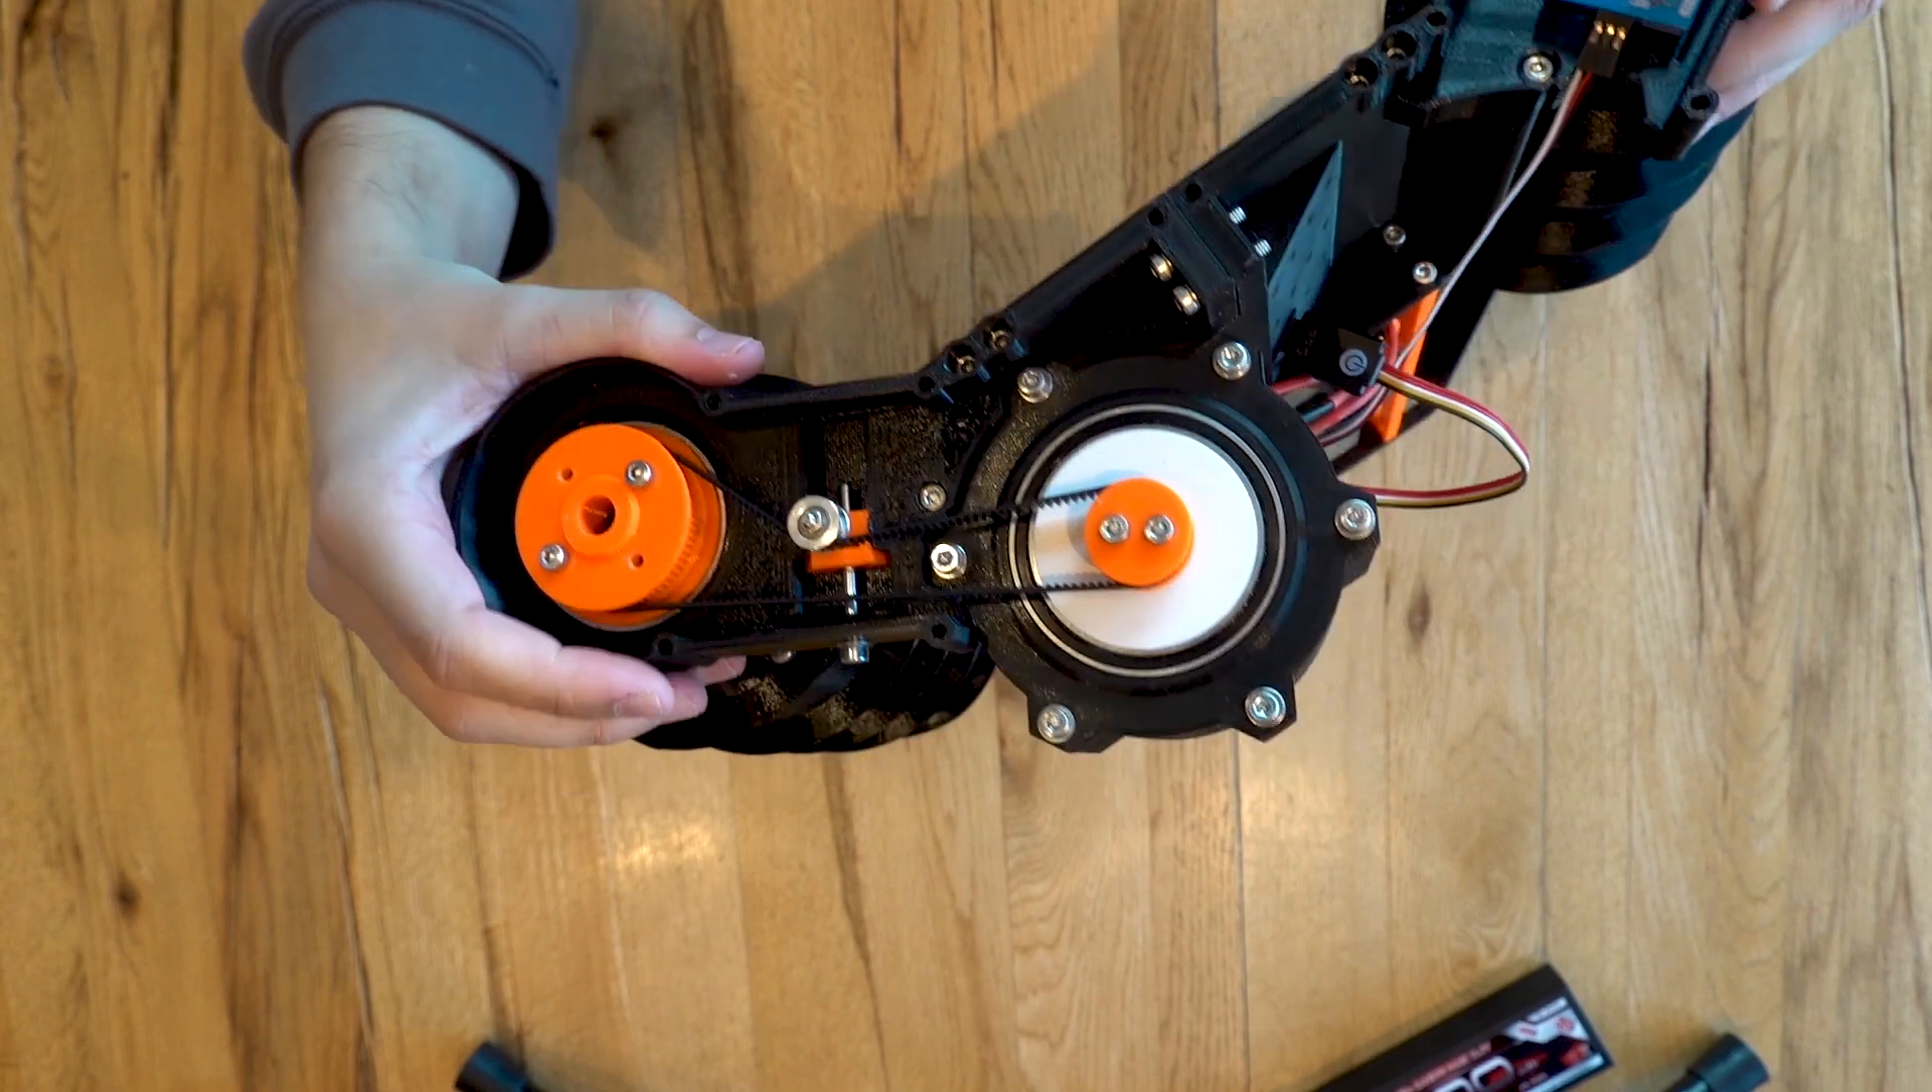So you can see this drive mechanism here. The housing is almost complete. Just the lid is missing.